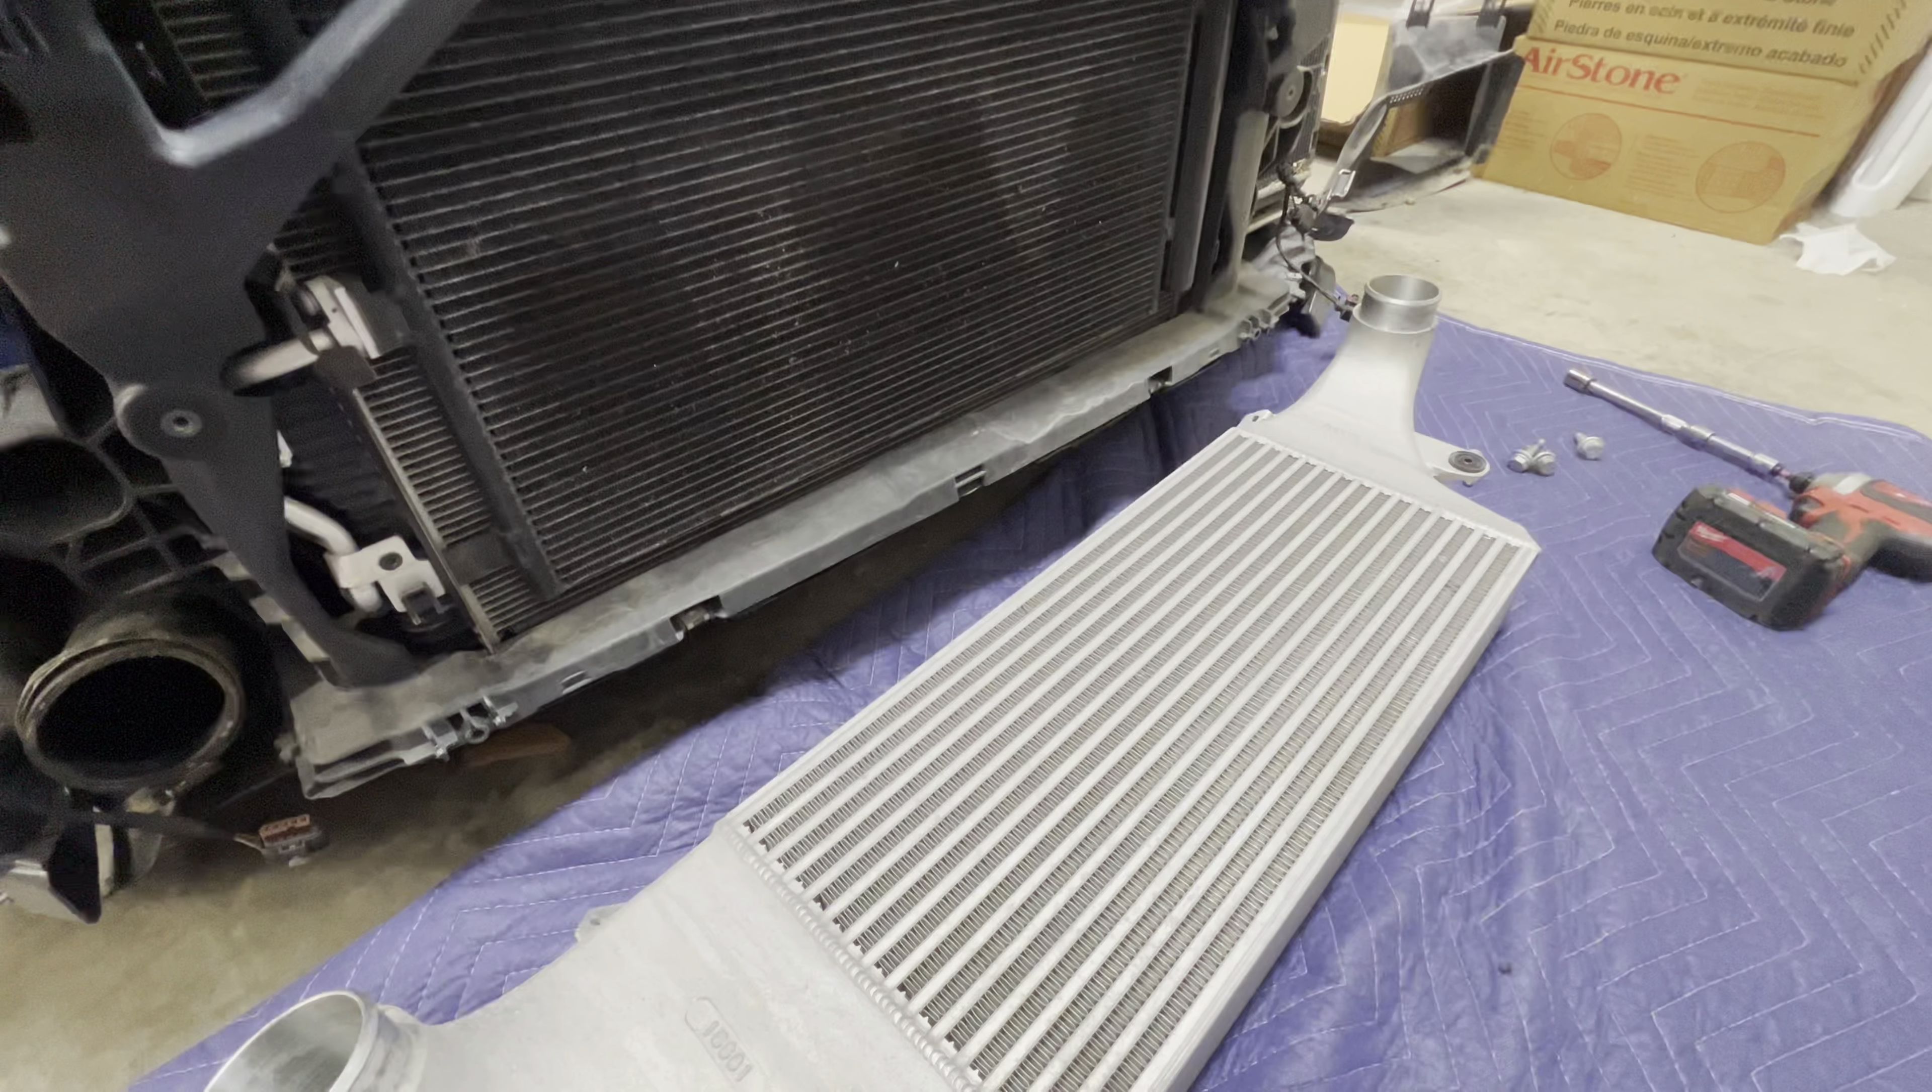The apr front mount intercooler is out.